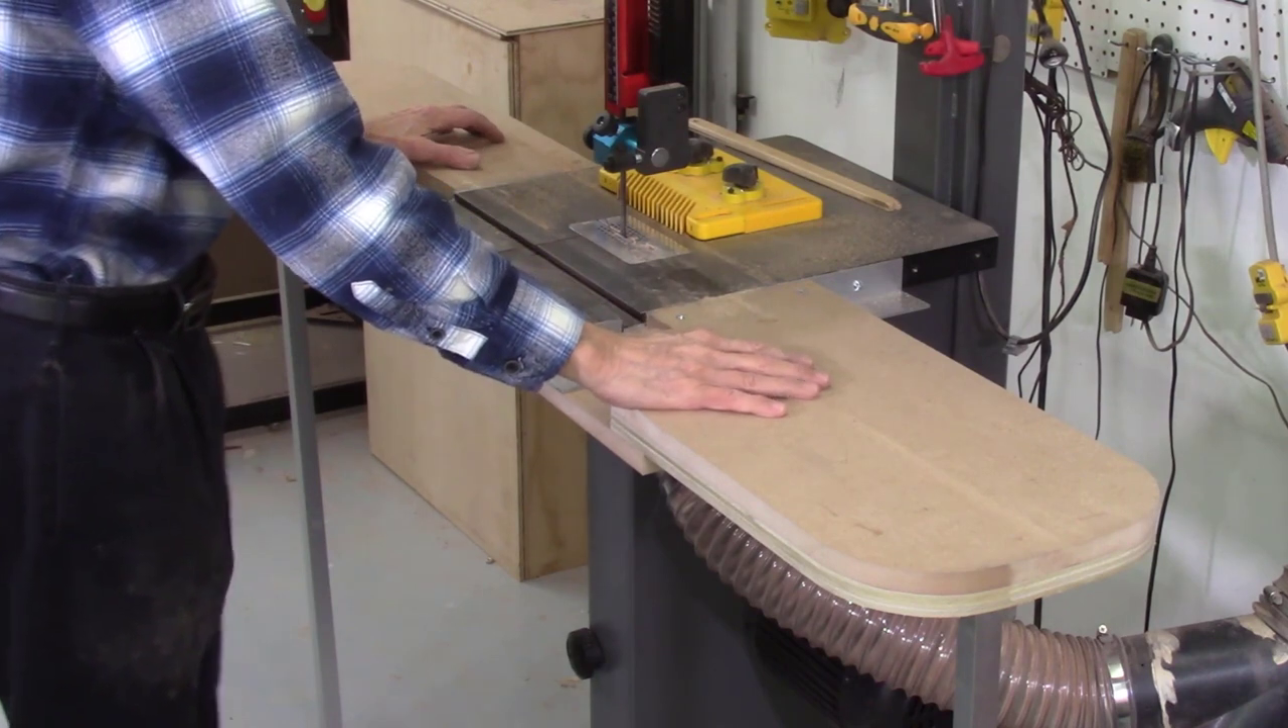That completes the assembly of these extension tables from my bandsaw with an in-feed and out-feed table.